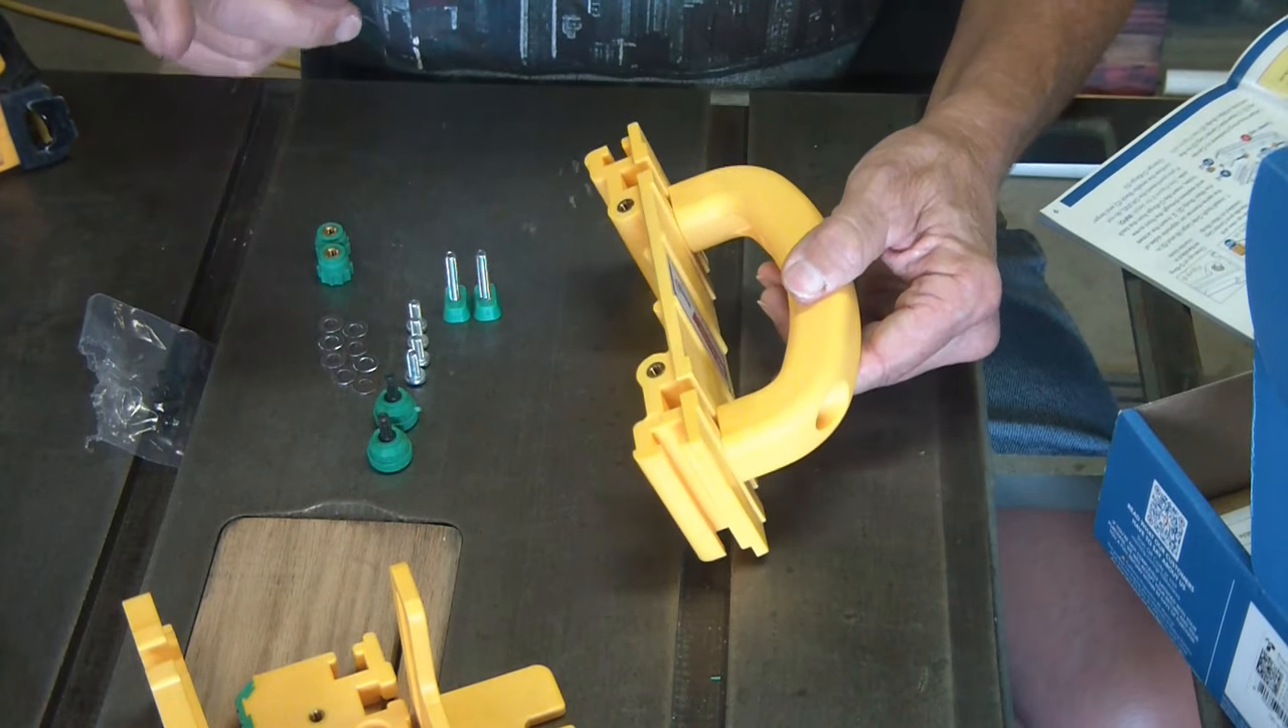And there we have it. That's the main body and the handle hooked up.